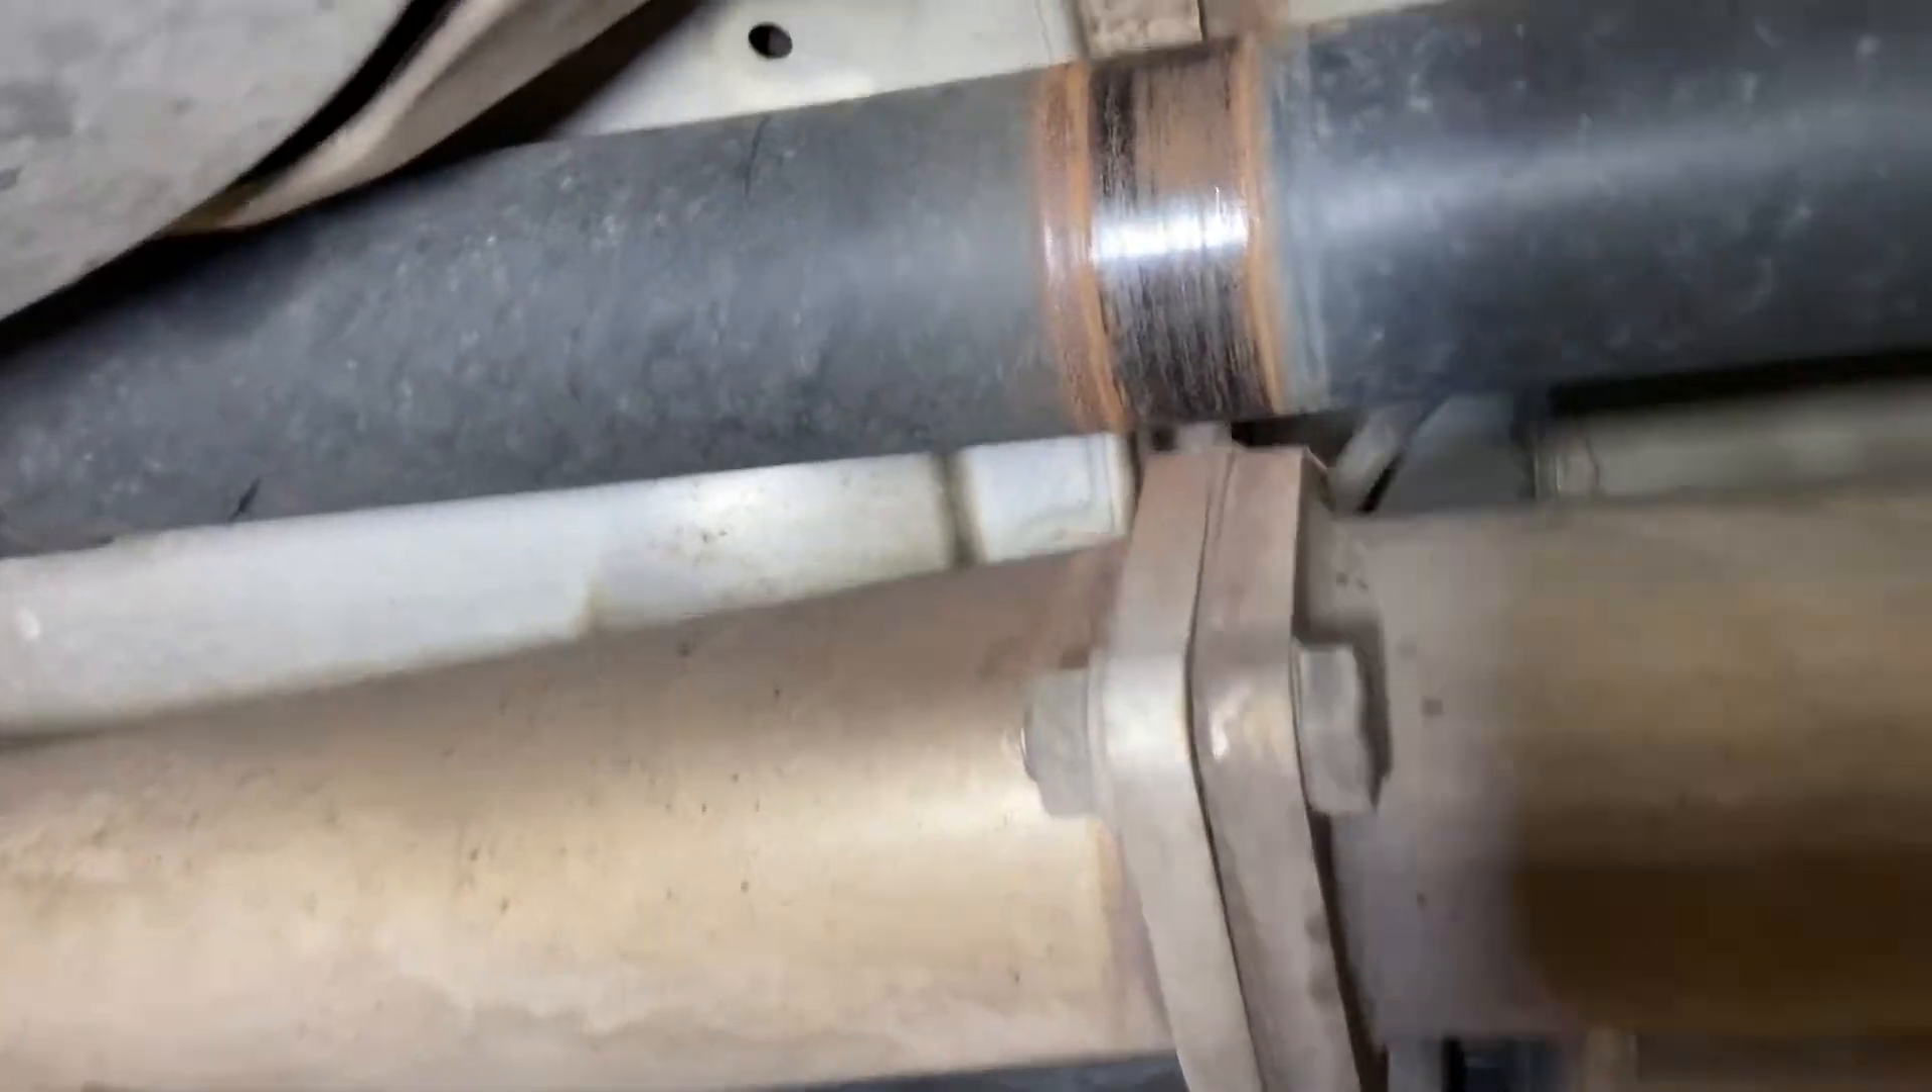It looks like part of this exhaust pipe is rubbing up against the drive shaft there.